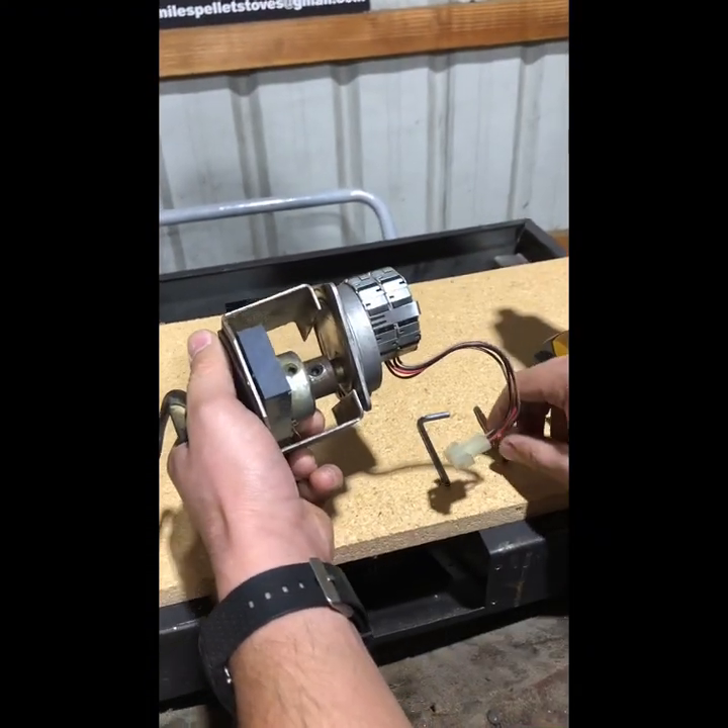Right here we have the whole assembly out of the pellet stove.